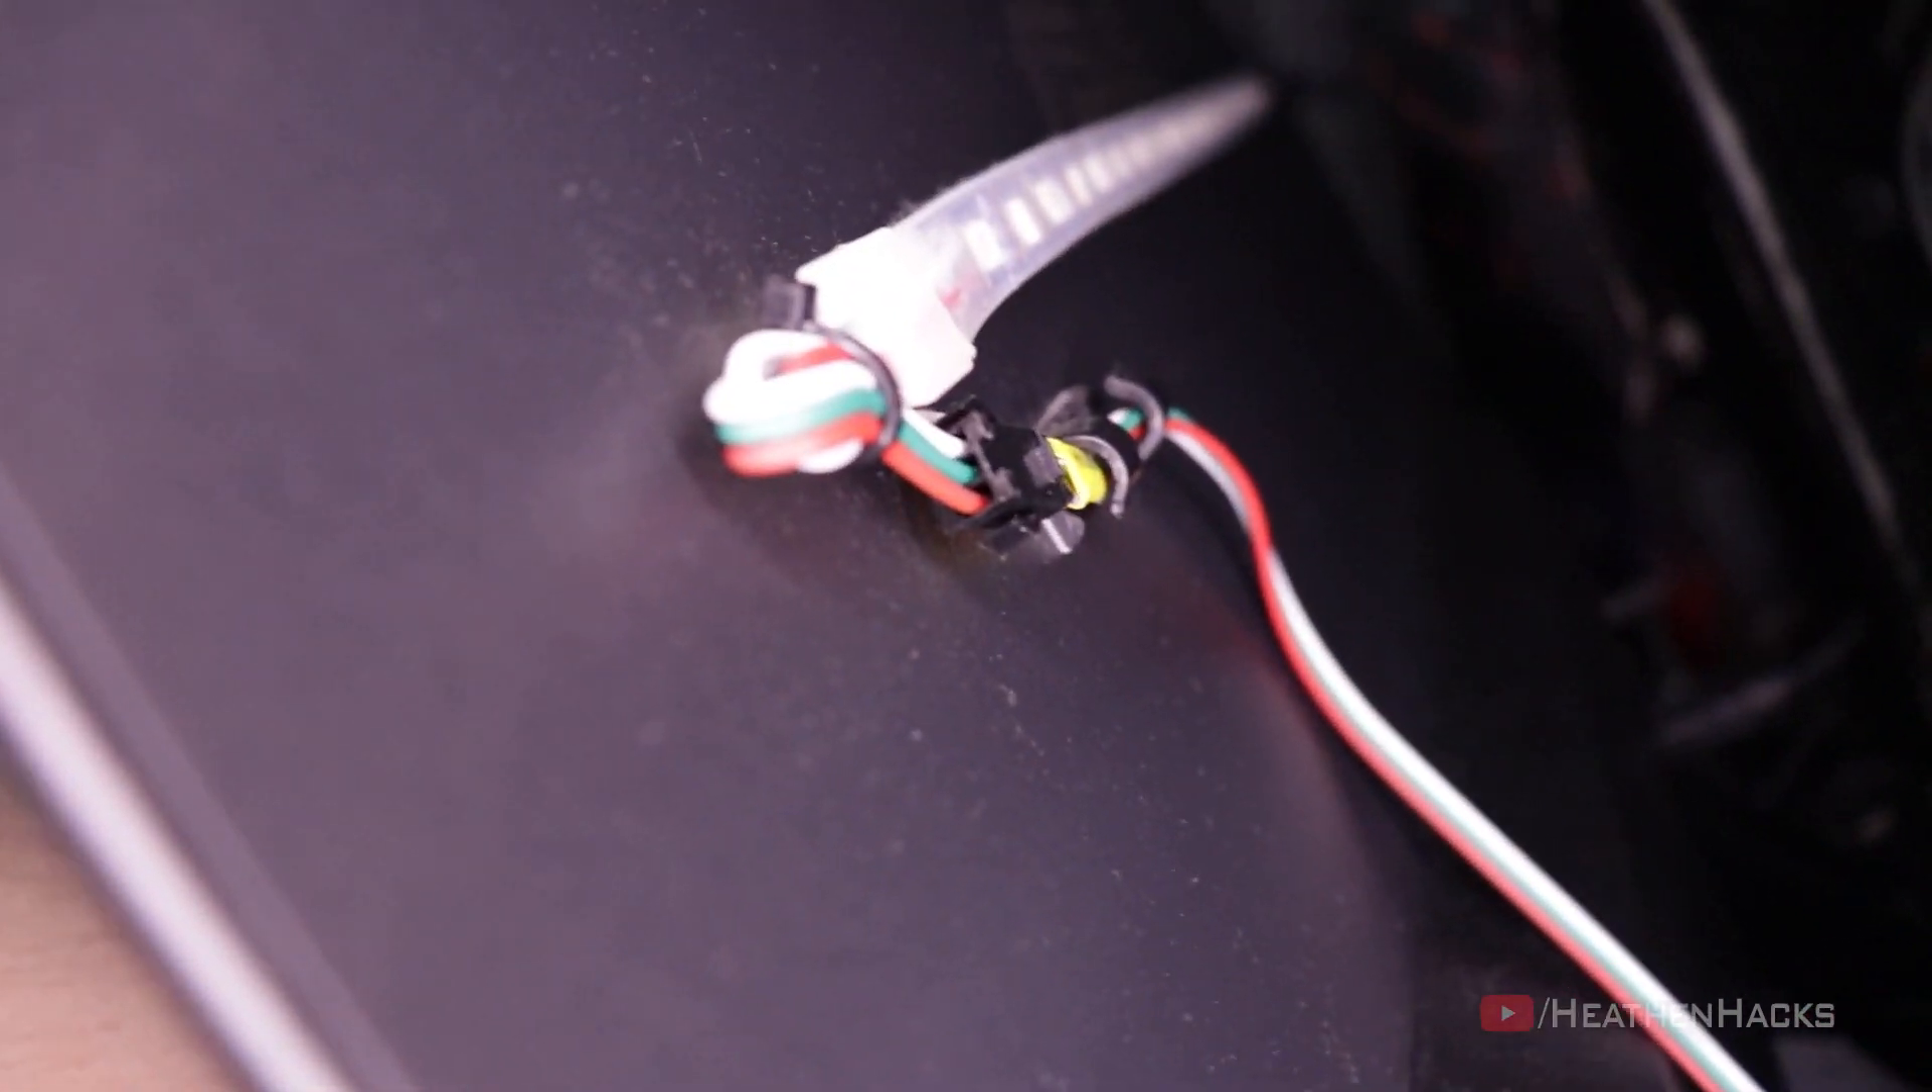And then, the RGB extension cable is connected to the first NeoPixel strip that is attached at the back of the second monitor.